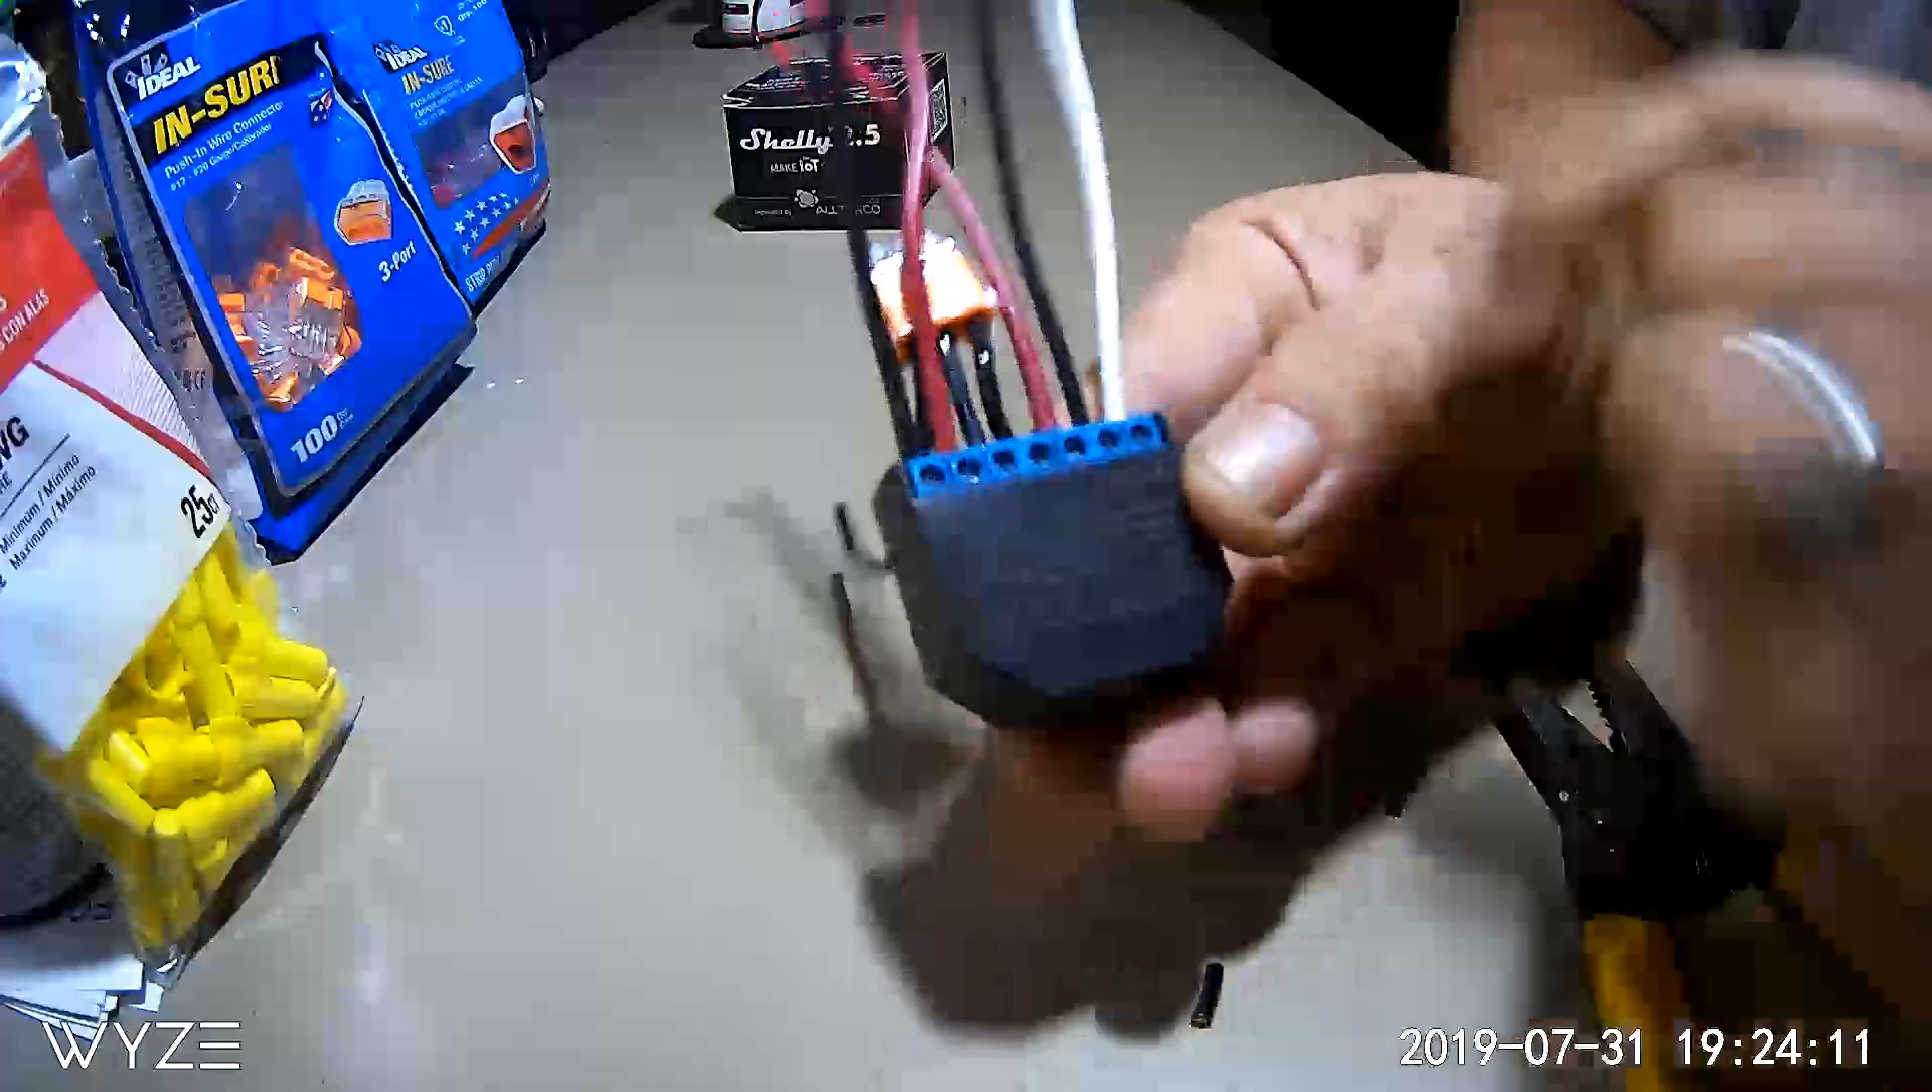This is how your Shelly 2 .5 should look when you're all finished up.